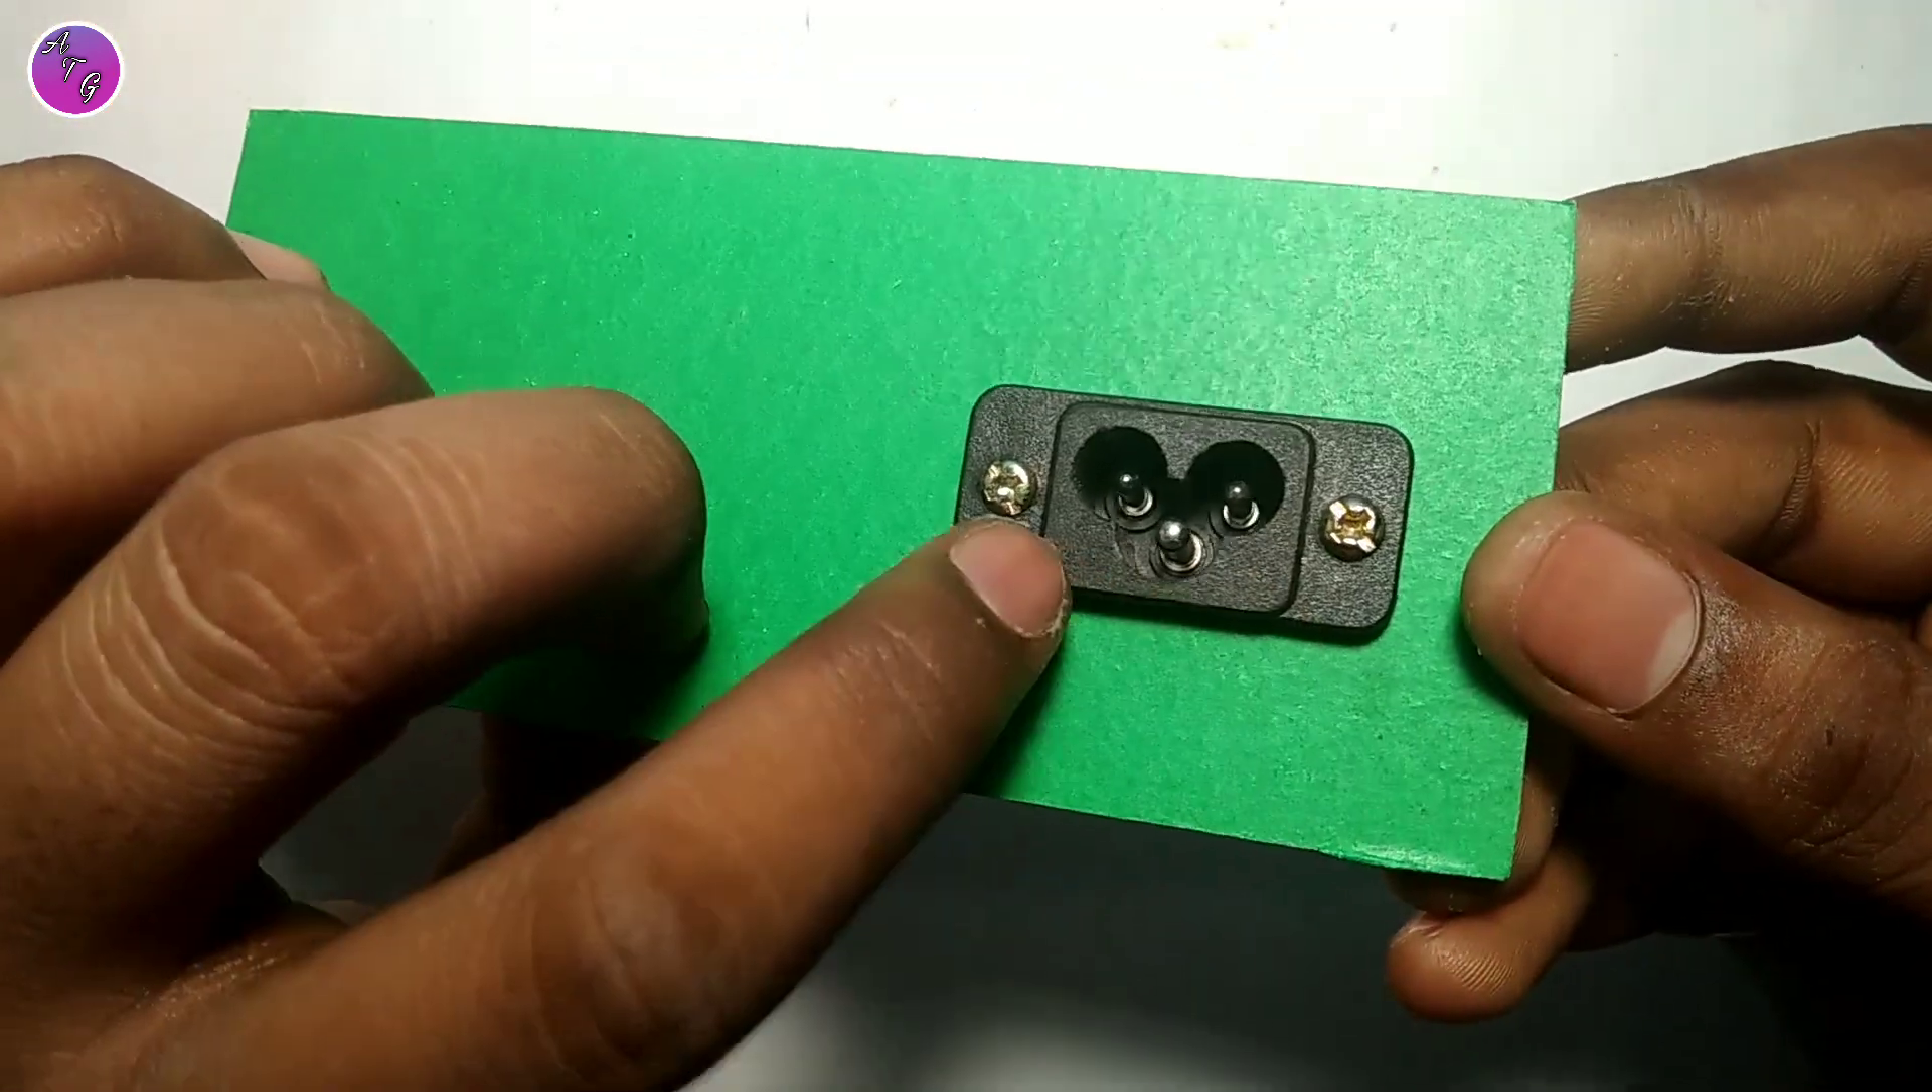यहां पर हमने इस जैक को connect कर दिया है nut और बोल्ट की मदद से।